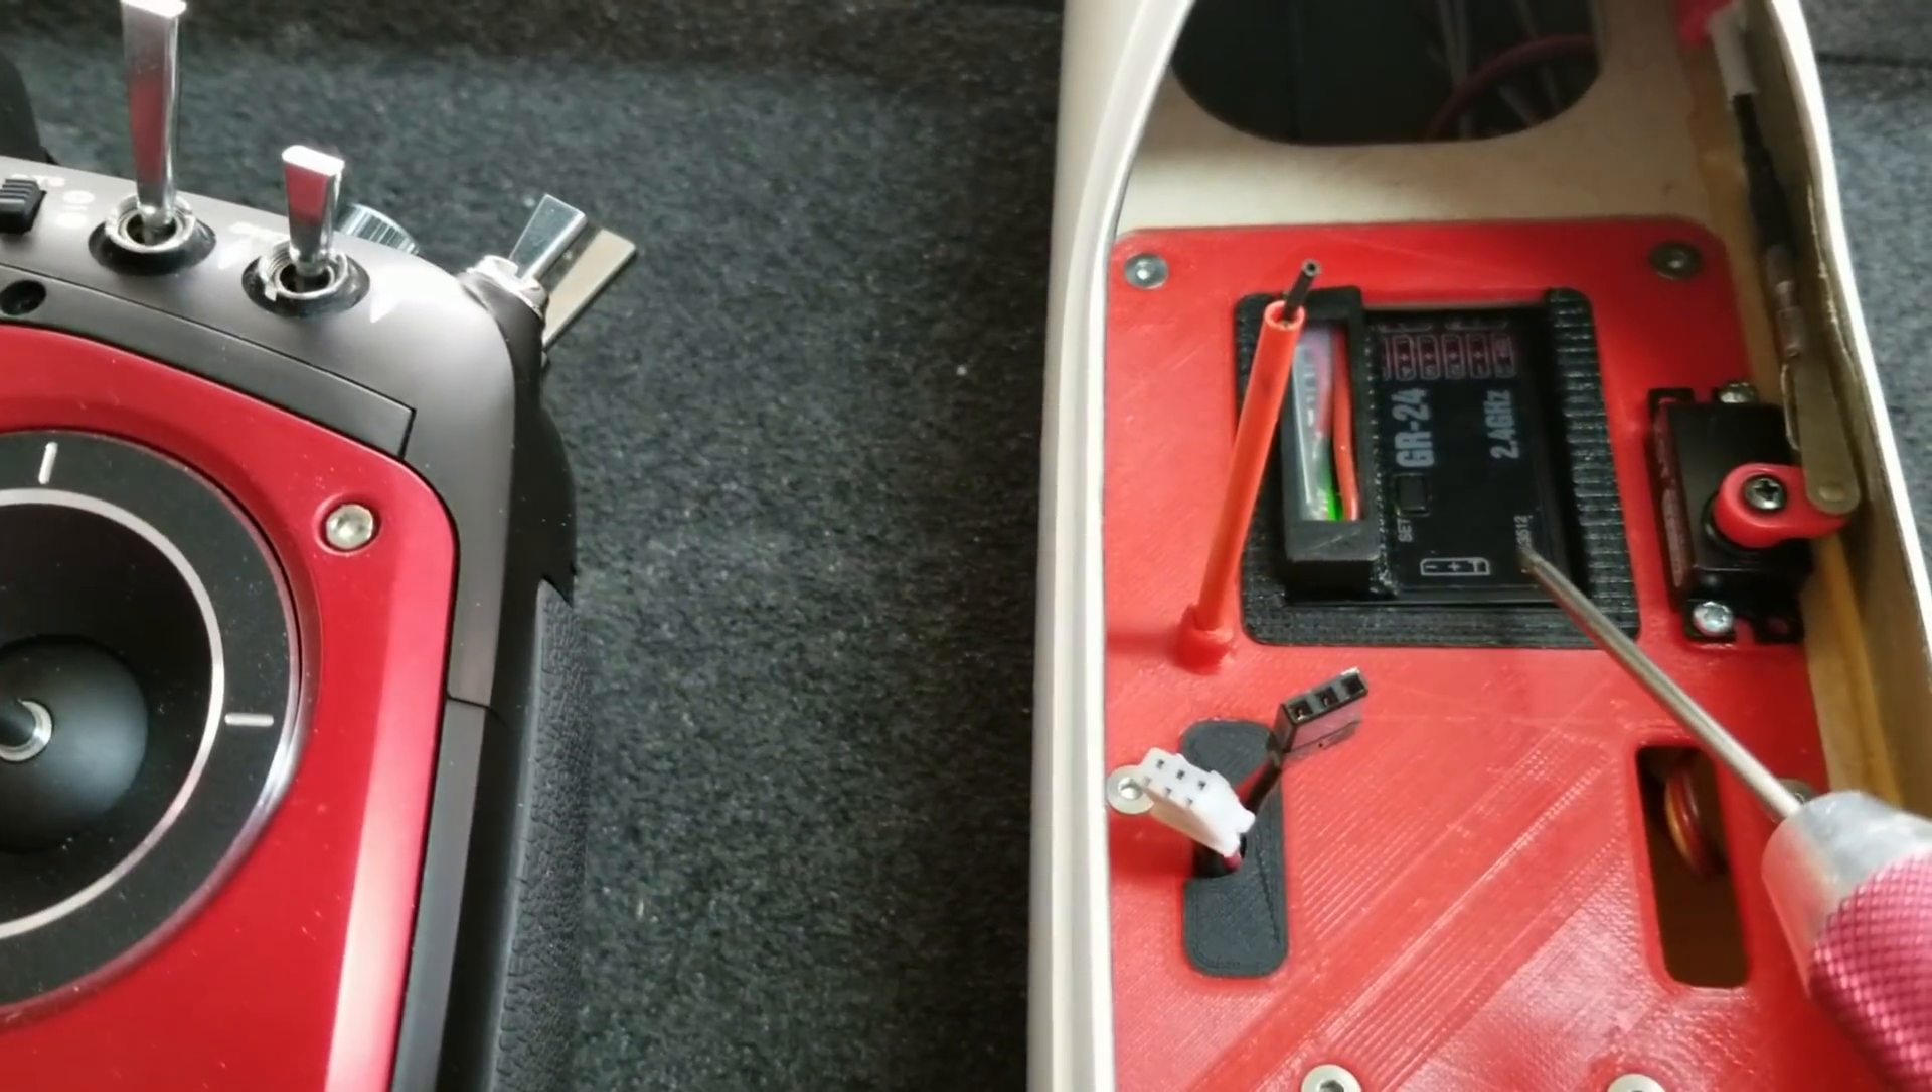I have my receiver mounted nicely in the receiver cradle that I made.